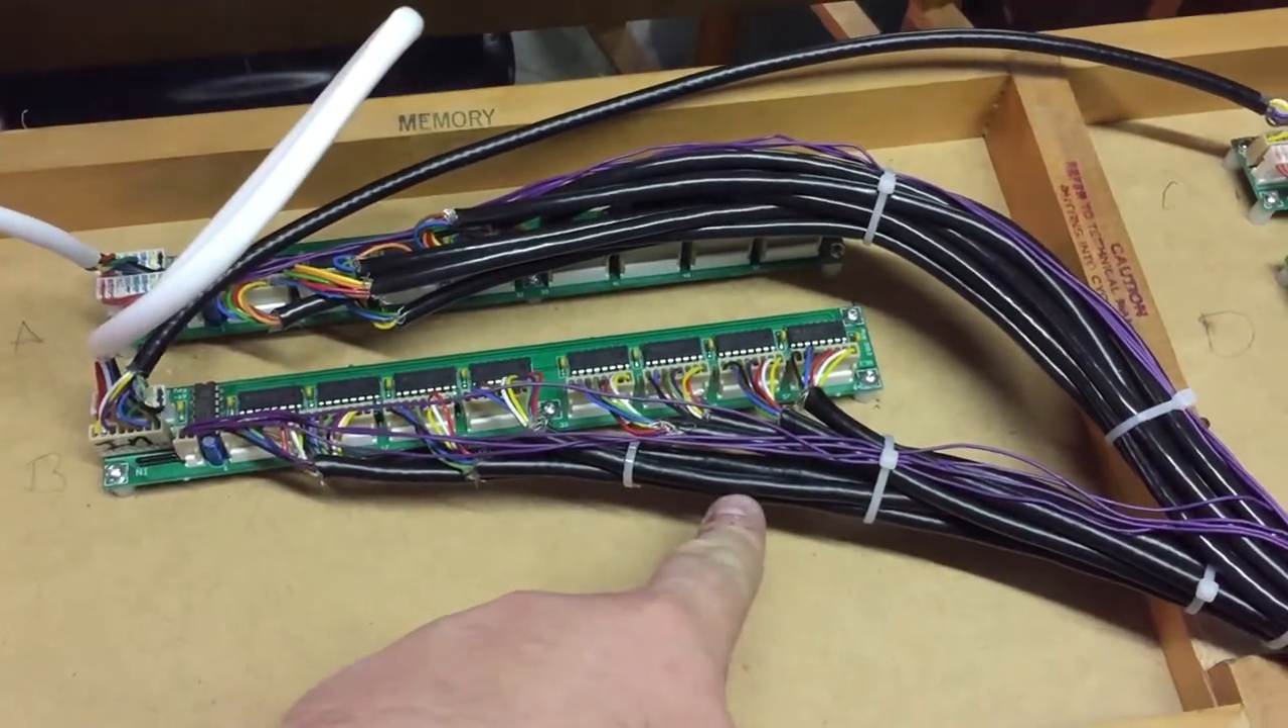But what we can see here is that the bulk of the cabling is done.